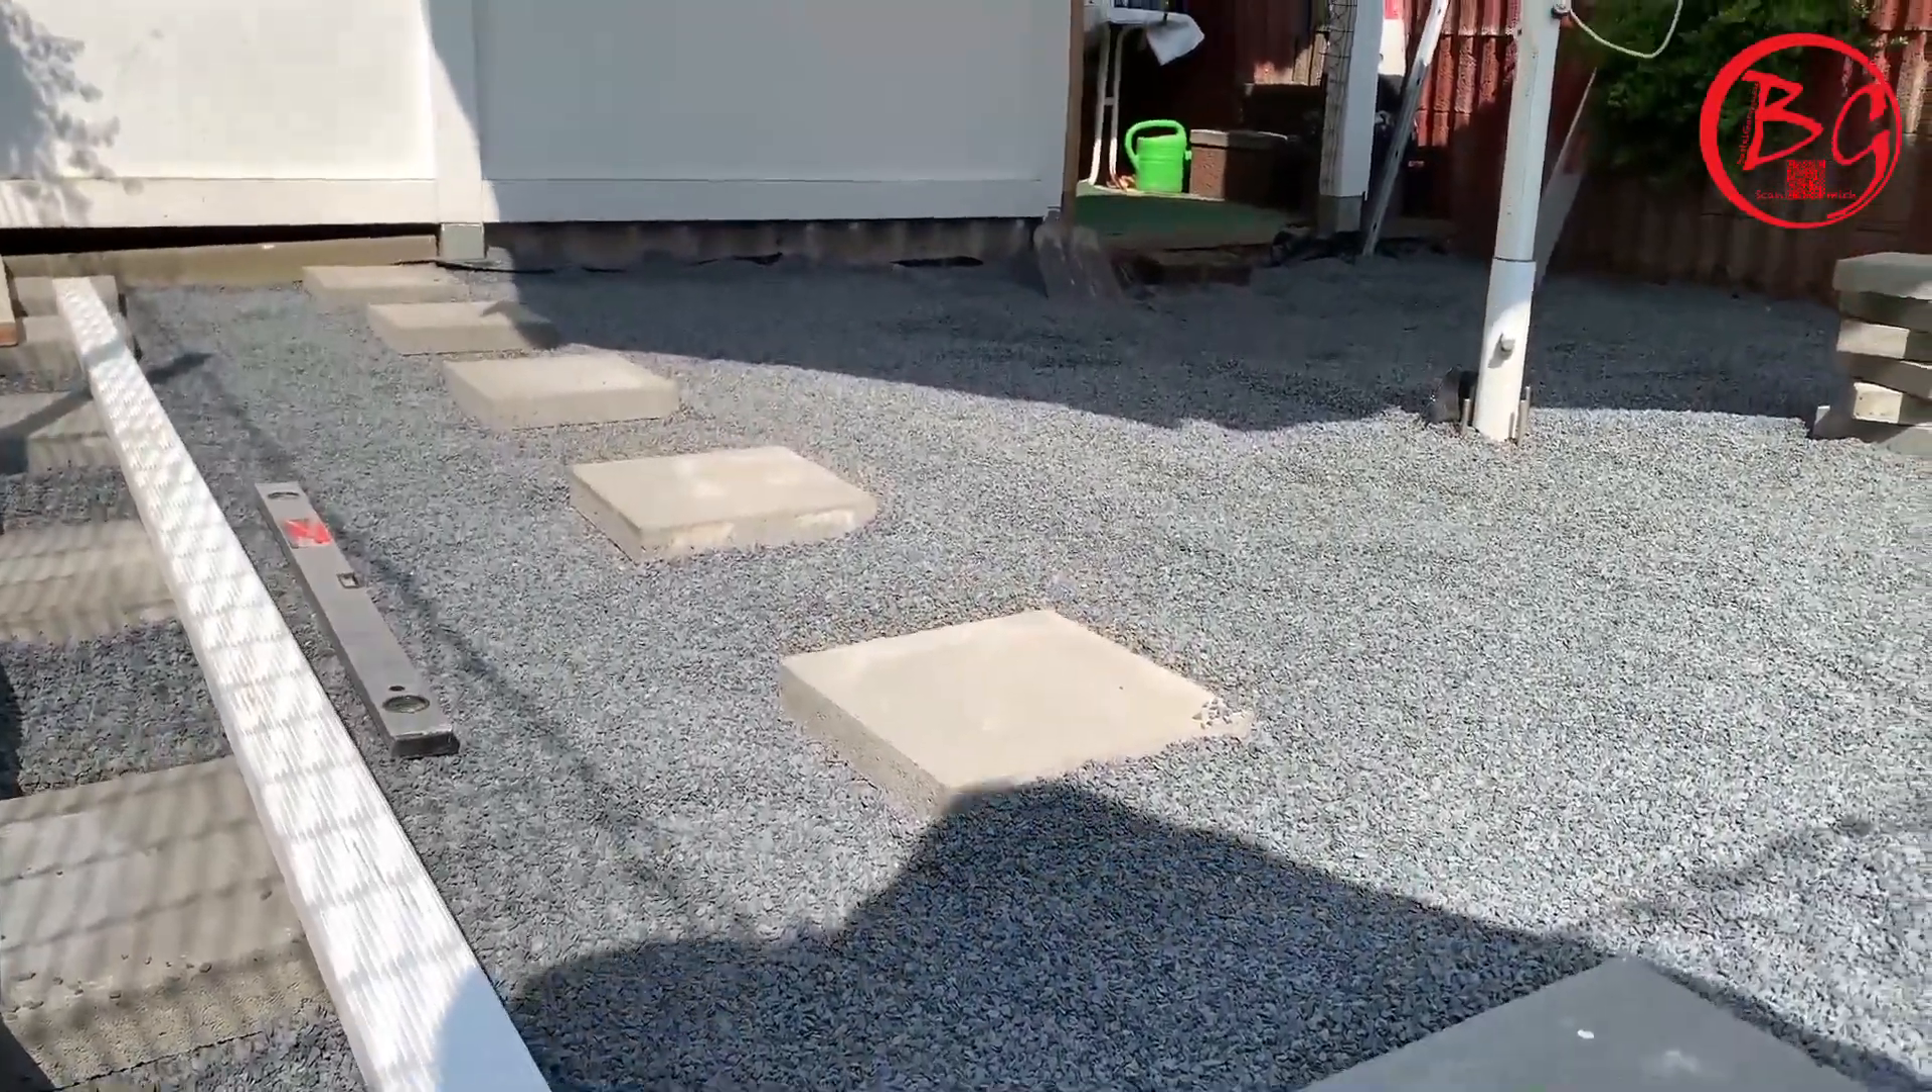Die Gehwegsplatten sind auch schon grob hingelegt und werden noch mit Gefälle ausgerichtet.